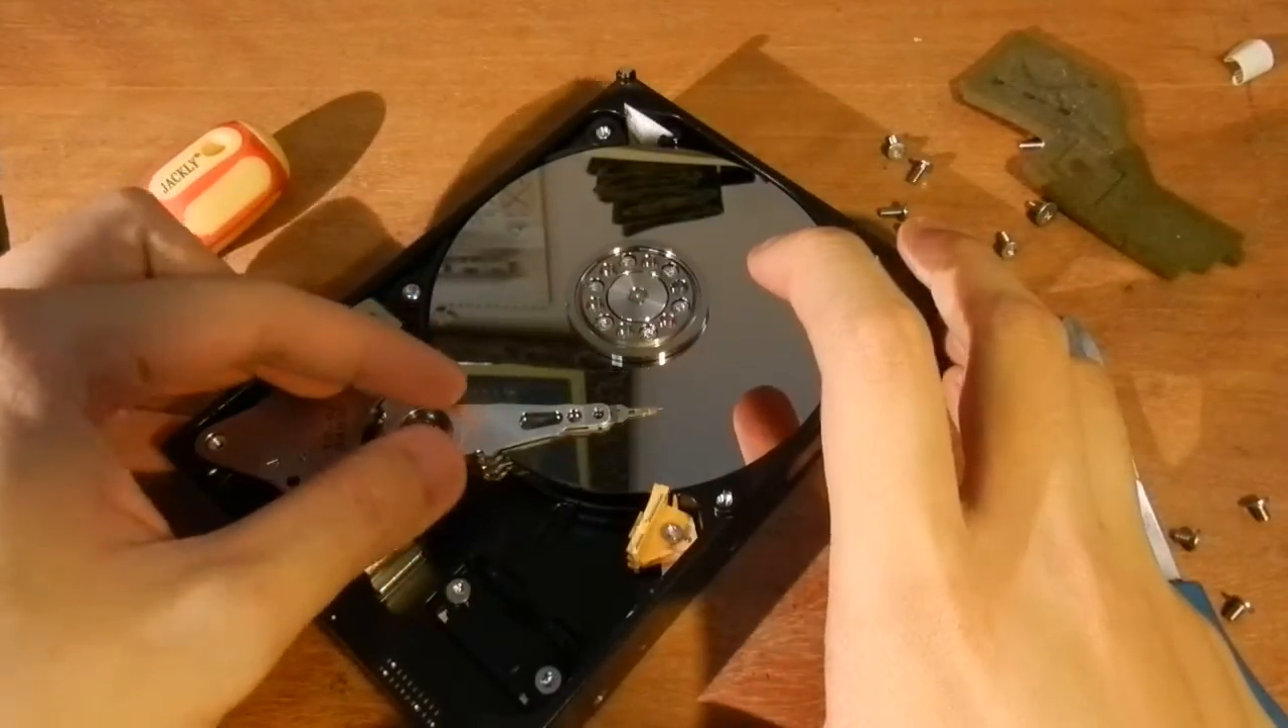What I've just gotten rid of is, of course, the cover plate, and well, basically, this is the read head, which is supposed to swing over the surface of the drive like this.